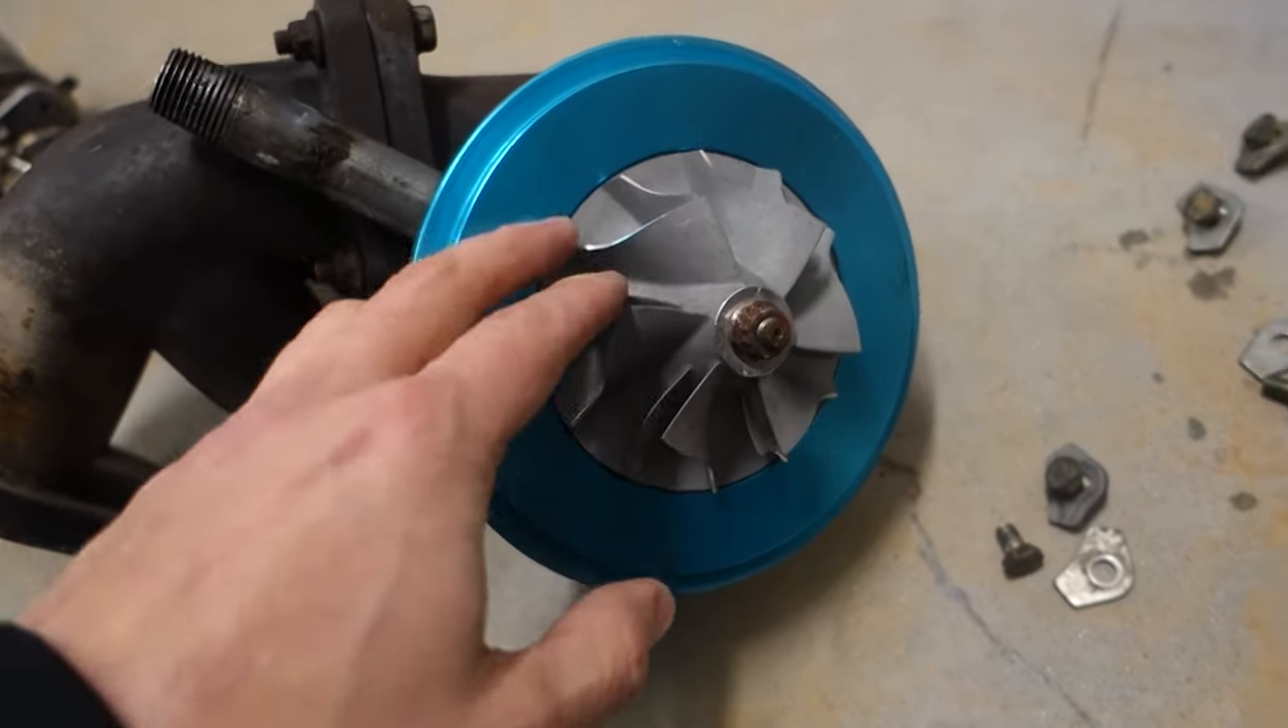We got the turbo compressor housing off.